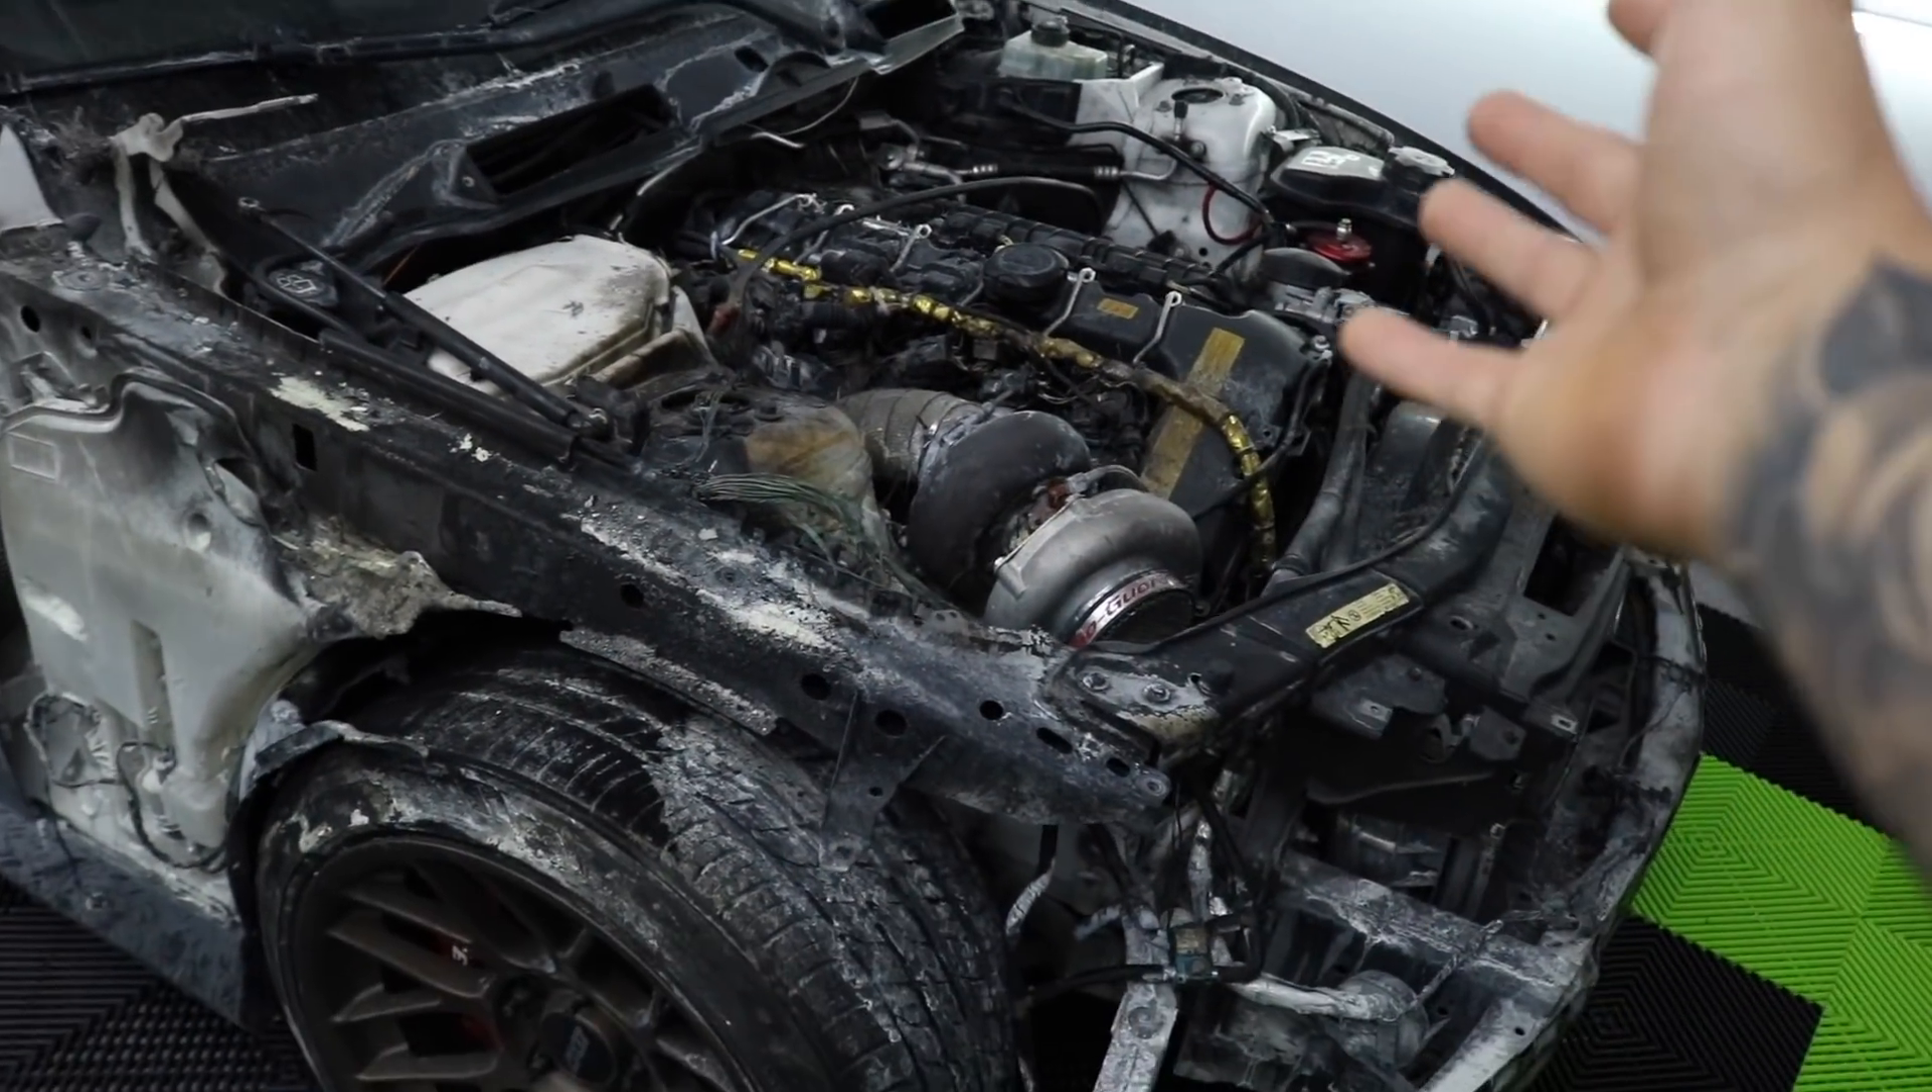So I took off the fender the front bumper the headlight nothing crazy I still haven't like really taken off the turbo and I don't even know if it starts.